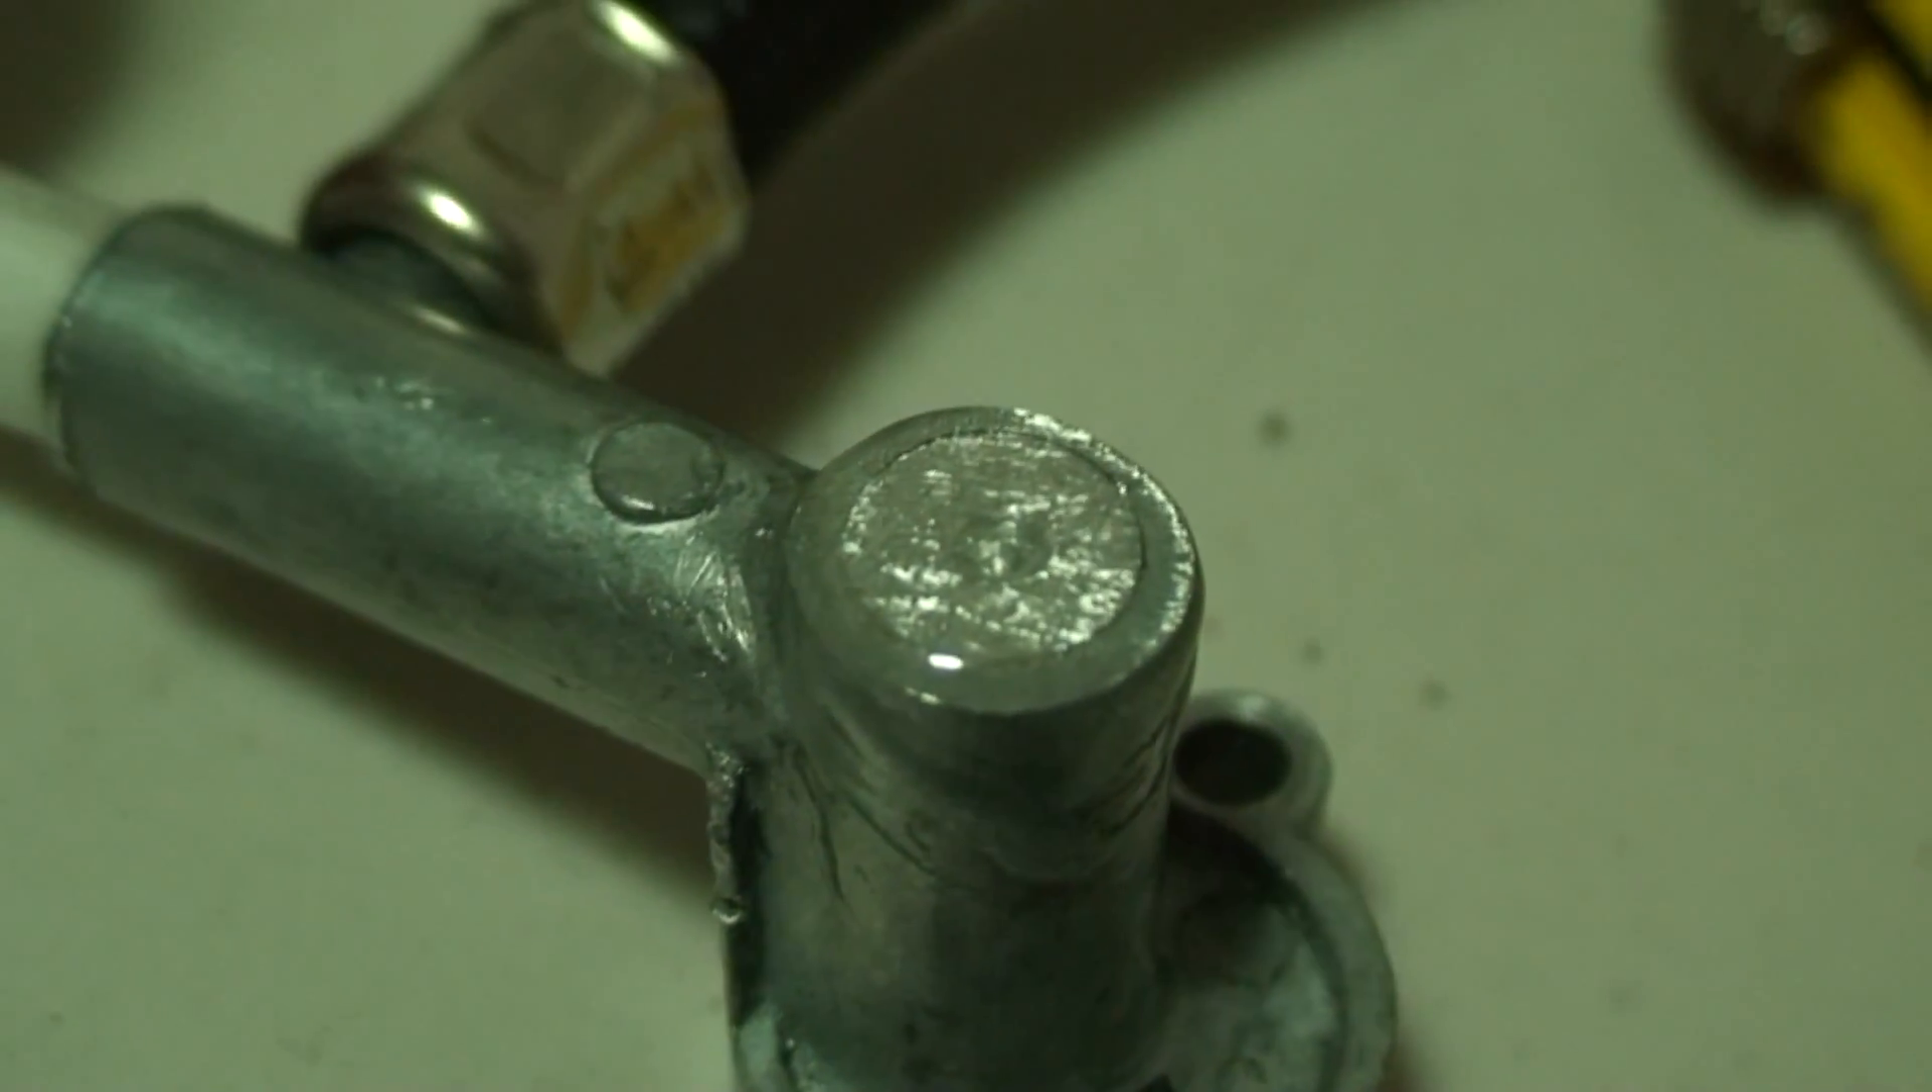What I also decided to do, I don't know if you can see that, but I hammered the cap back in the best I could.